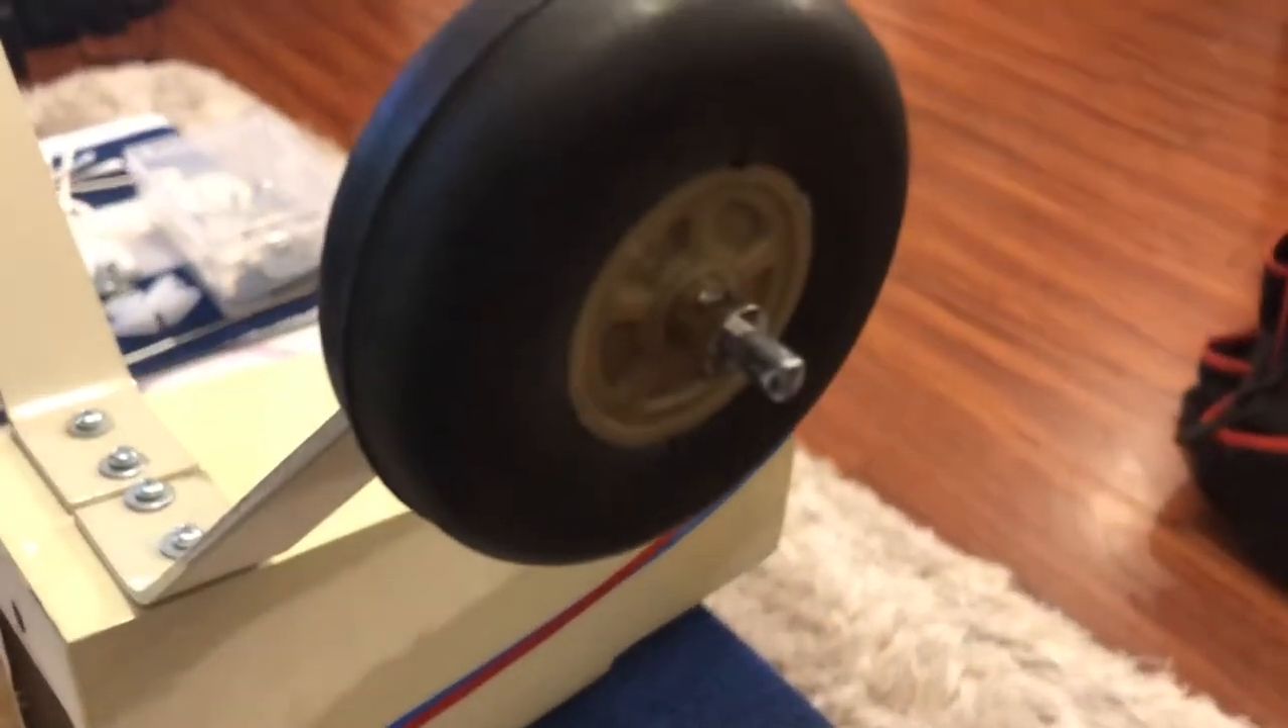As you can see the struts are now on the wheels are attached free spinning.